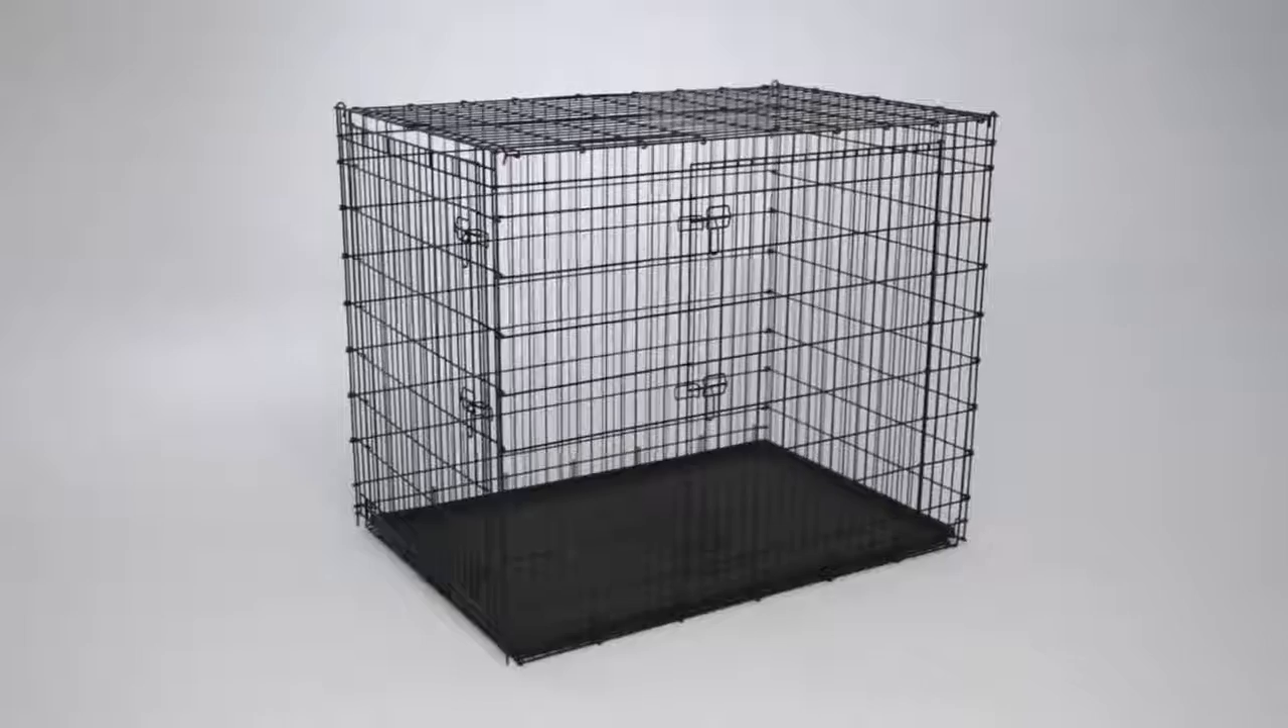Your solutions crate is now fully assembled and ready for use.